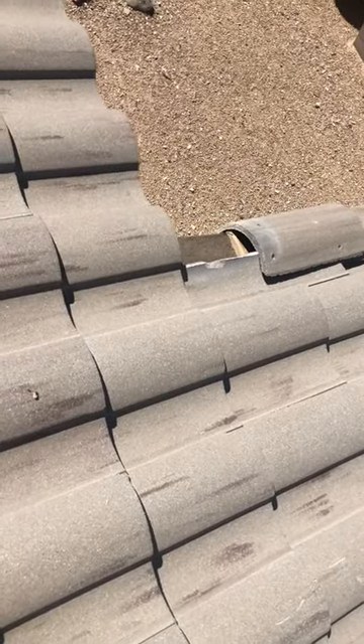Right here is where you have your missing rake tile so we're going to definitely replace that and get a new one put right back there and then replace the other broken tile you have.